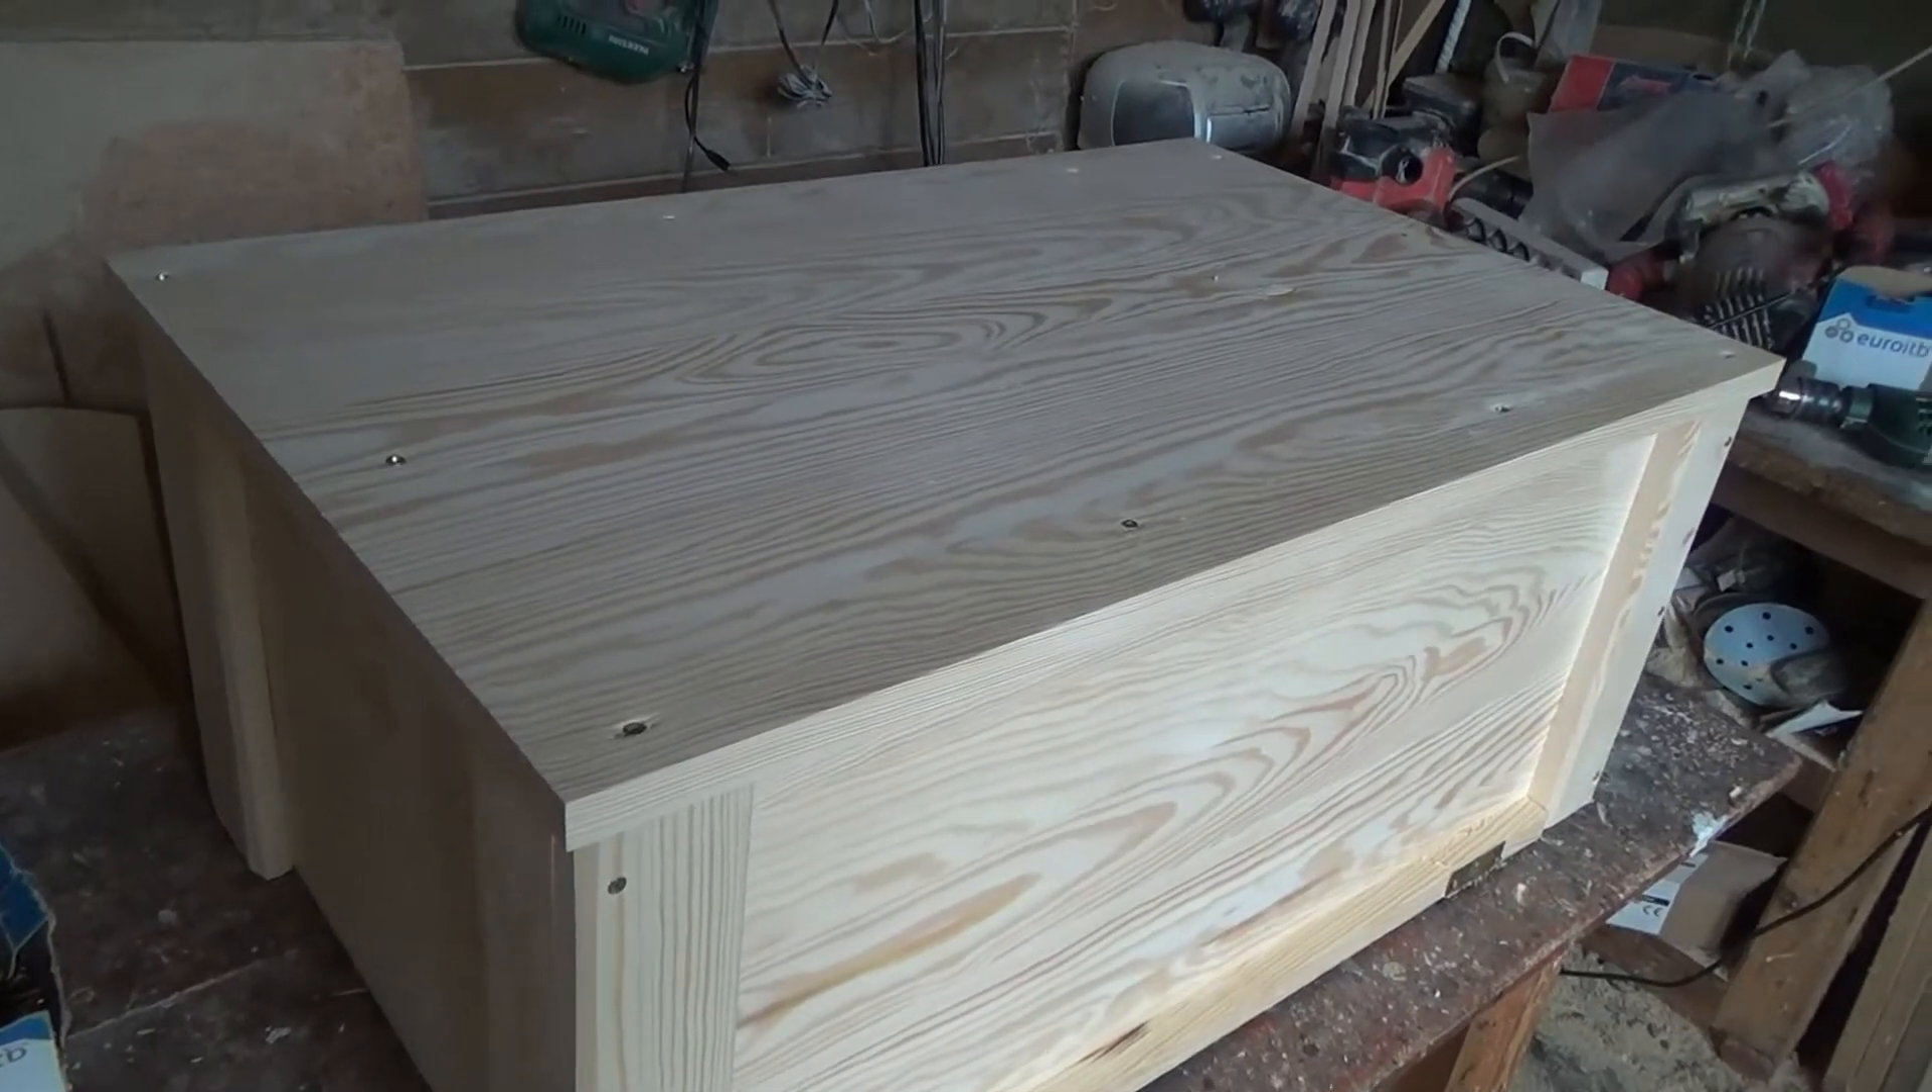Przykręciliśmy blat. To będzie spód tej skrzyni.